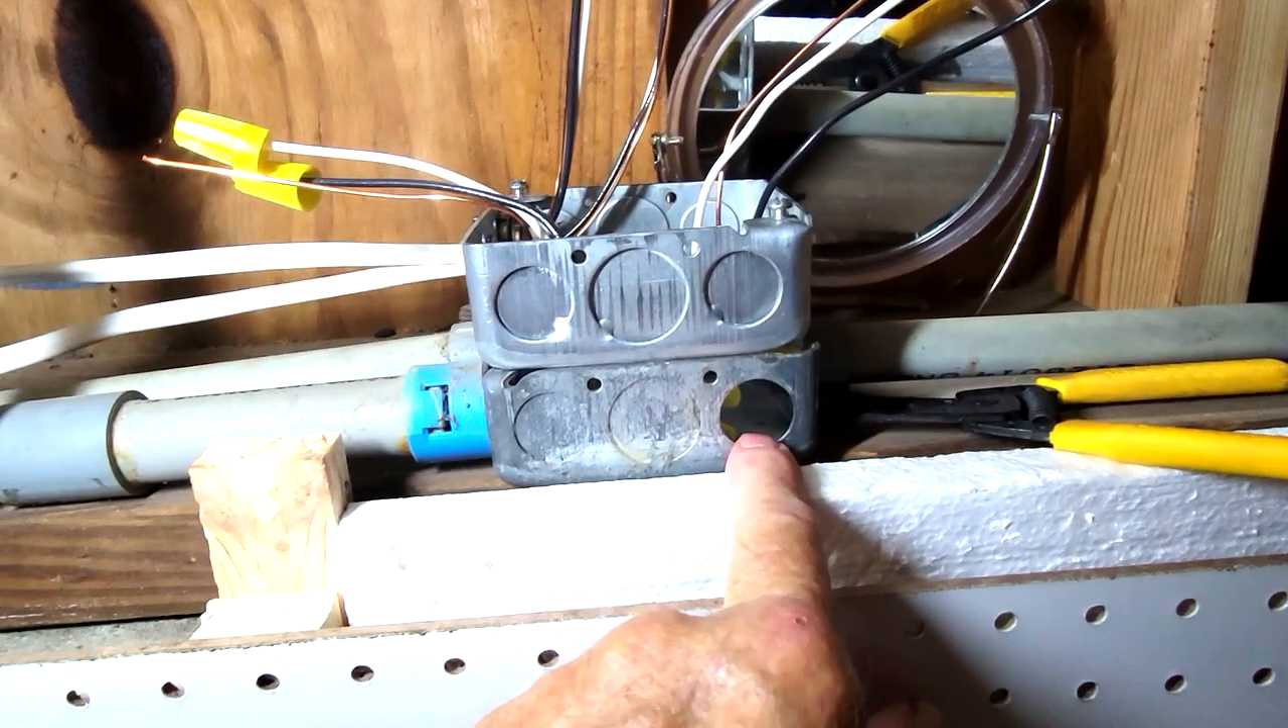I put the extender on here to give me some extra room.